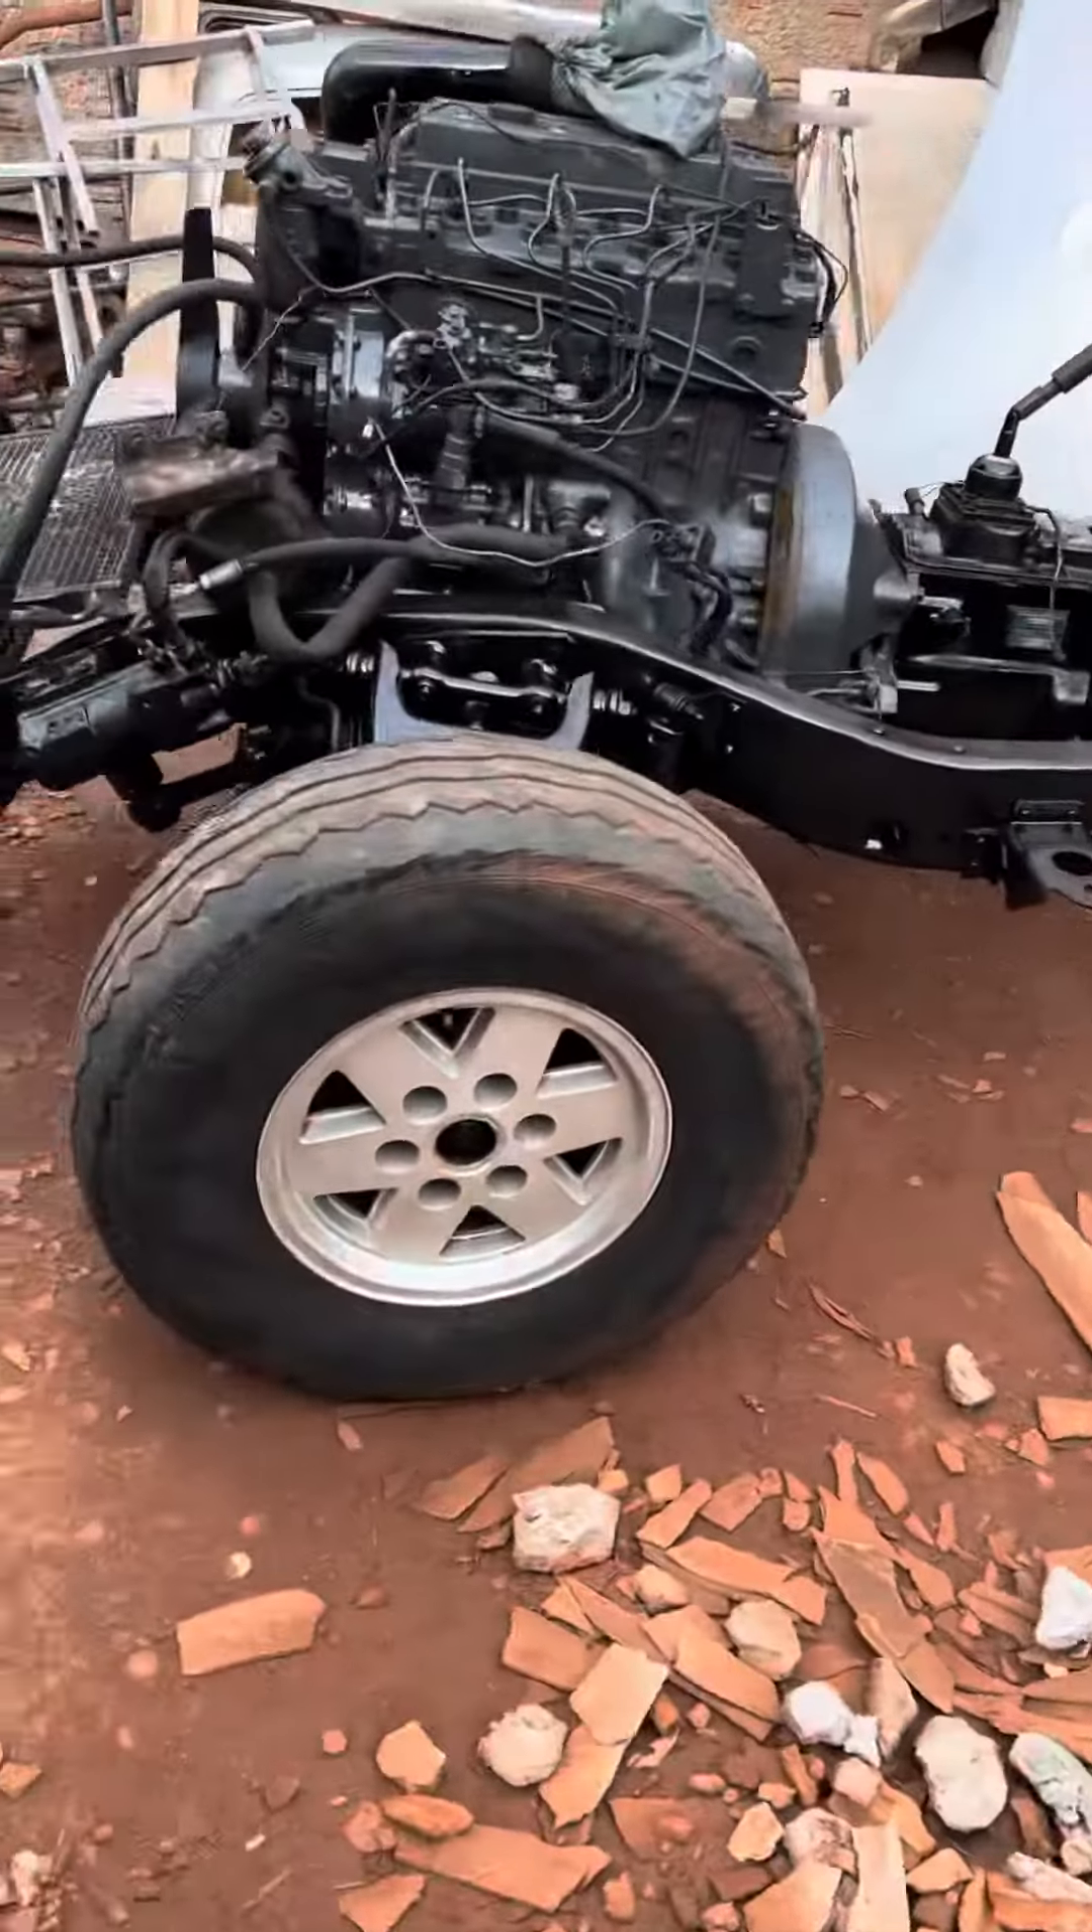Esse aqui é o chassi dela aqui, já com o motor instalado já.